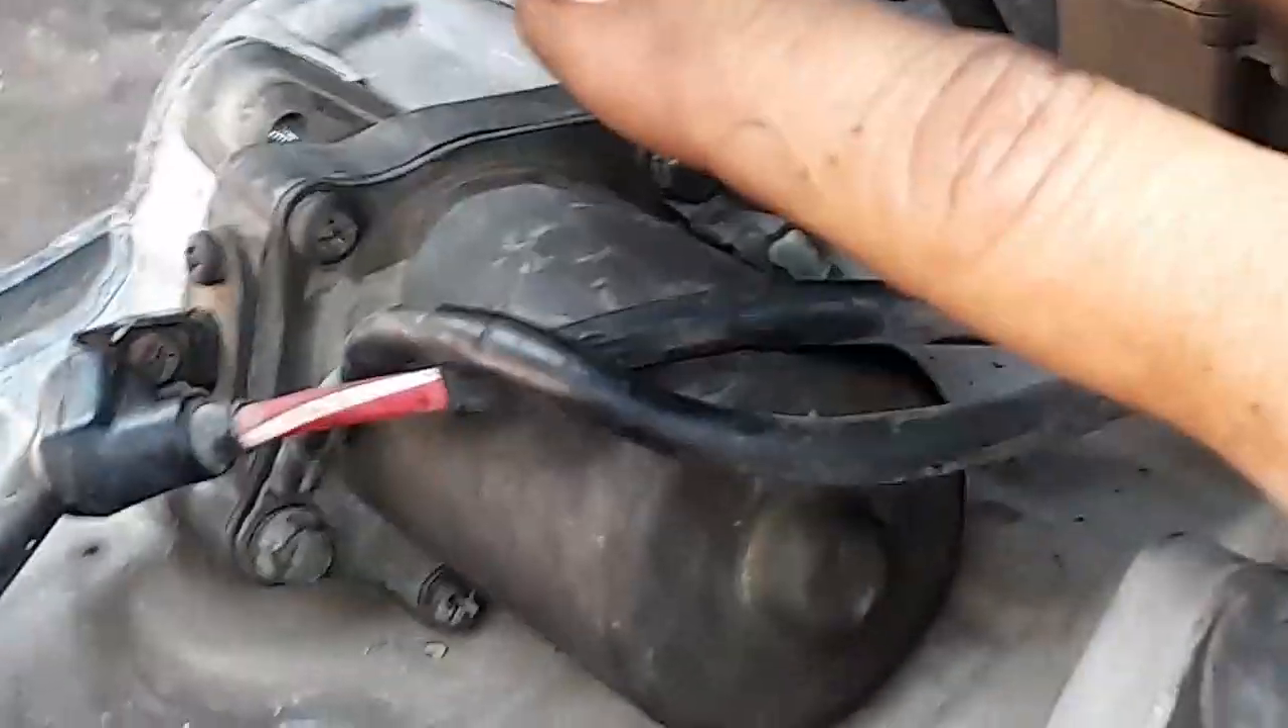Jadi teman-teman bisa lihat disini Dinamo nya sudah saya pasang ya.